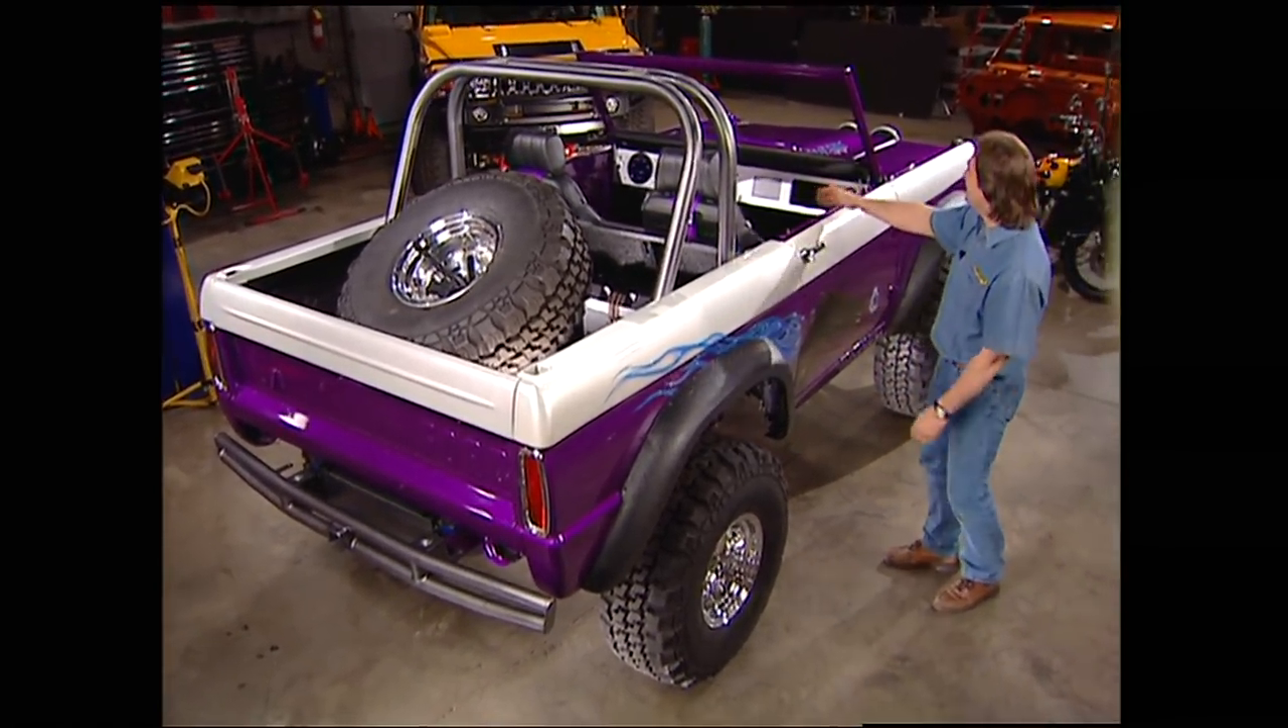Obviously, I've got a few more things to do on here. I've got wiring to put in and glass, and the roof needs to go on.